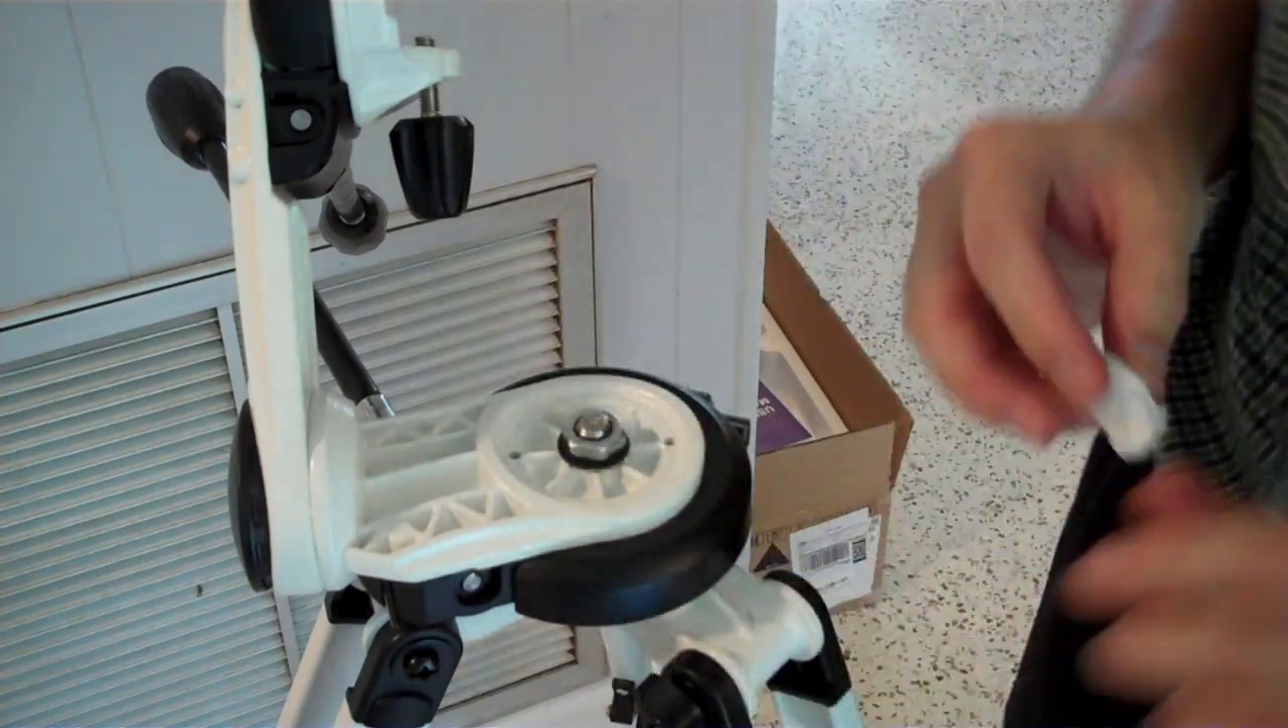All we have to do now is put these caps back on.